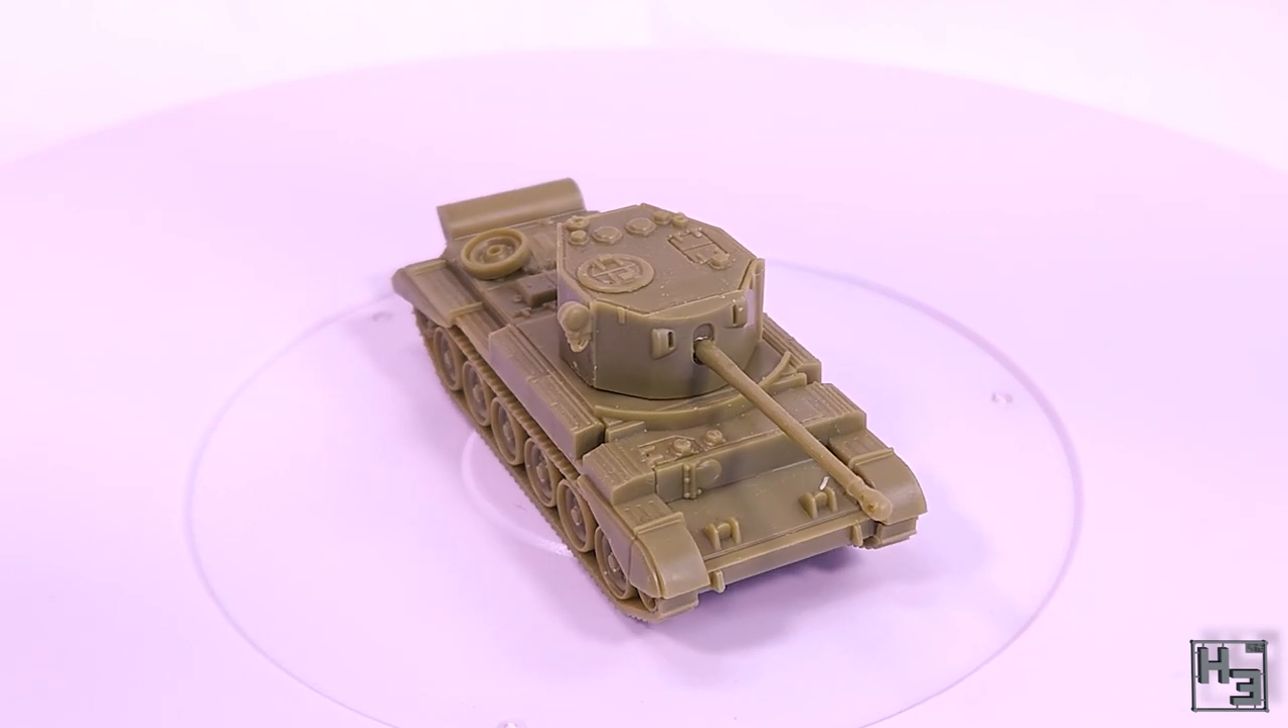We can use the miracle of magnets to drop the turret nicely into place. Nice and easy. And that's it.